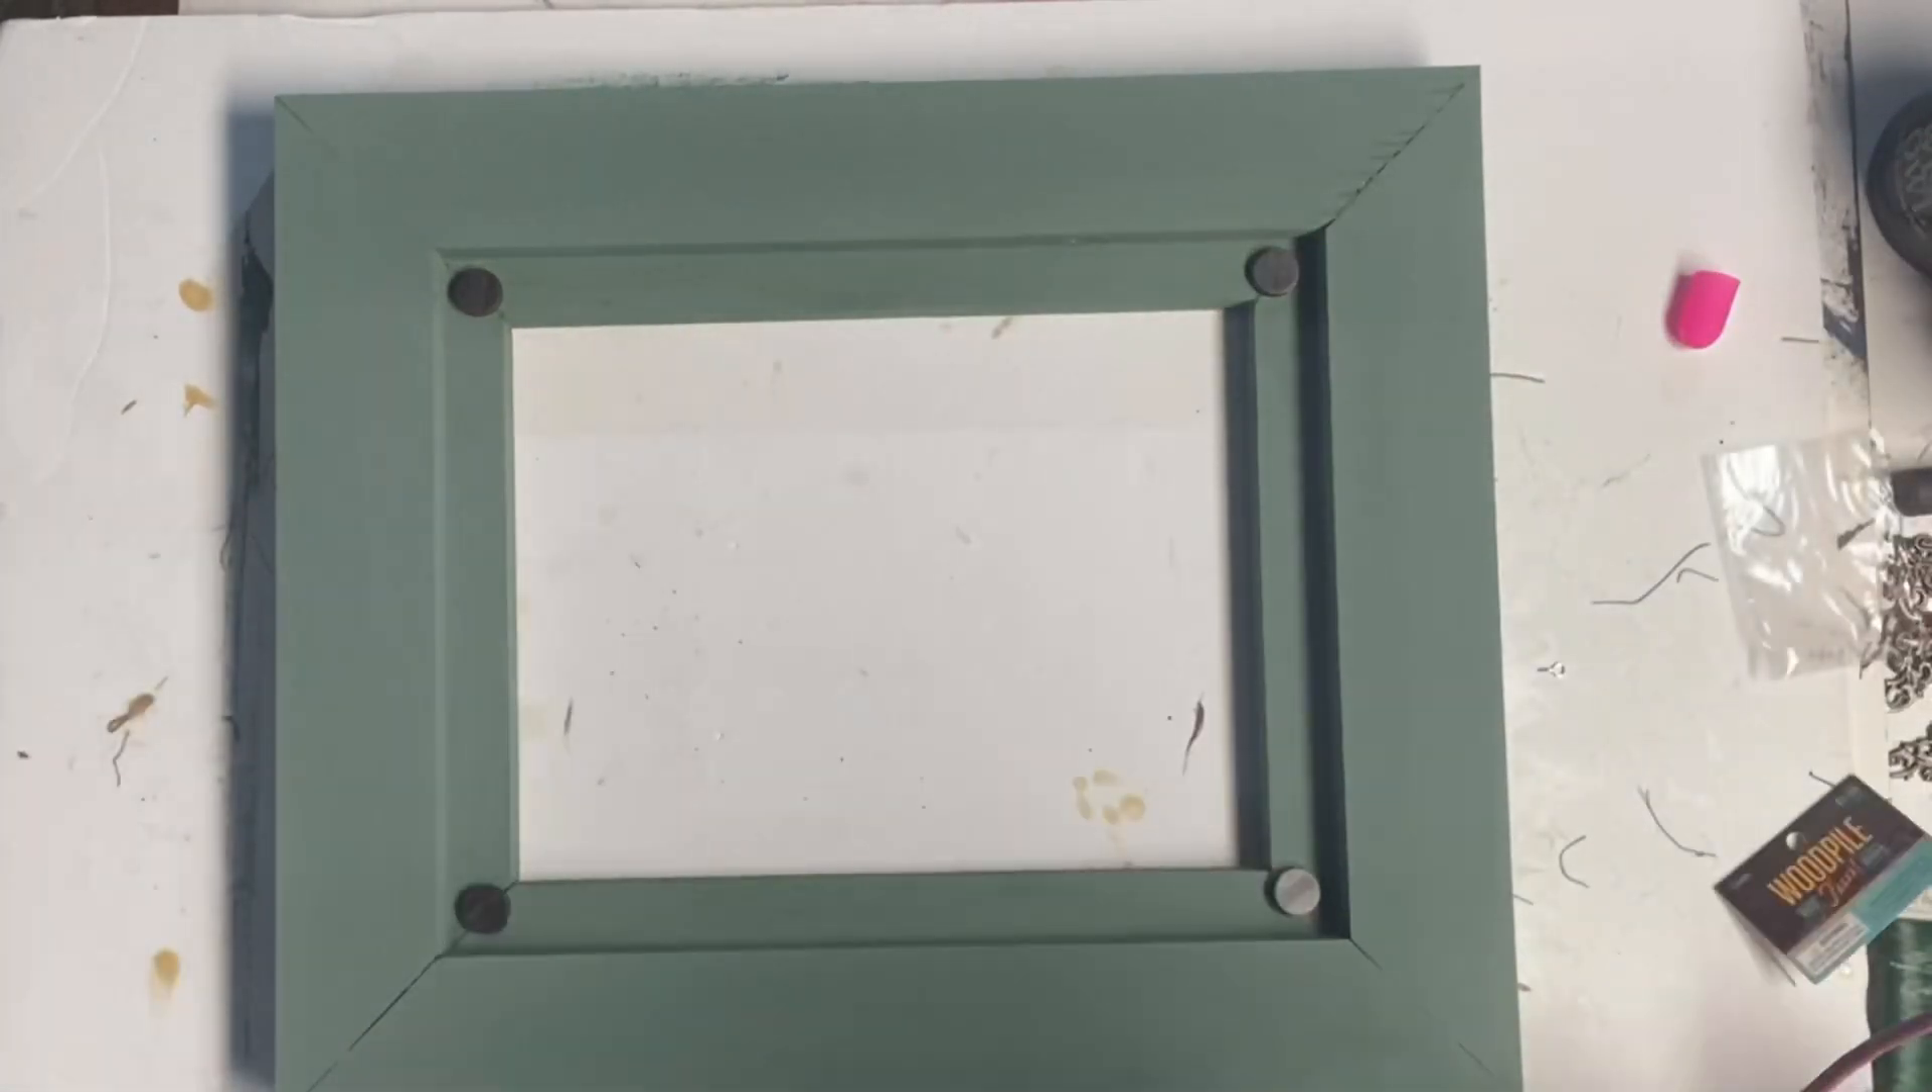And using some E6000, I put a magnet in each corner of the frame.